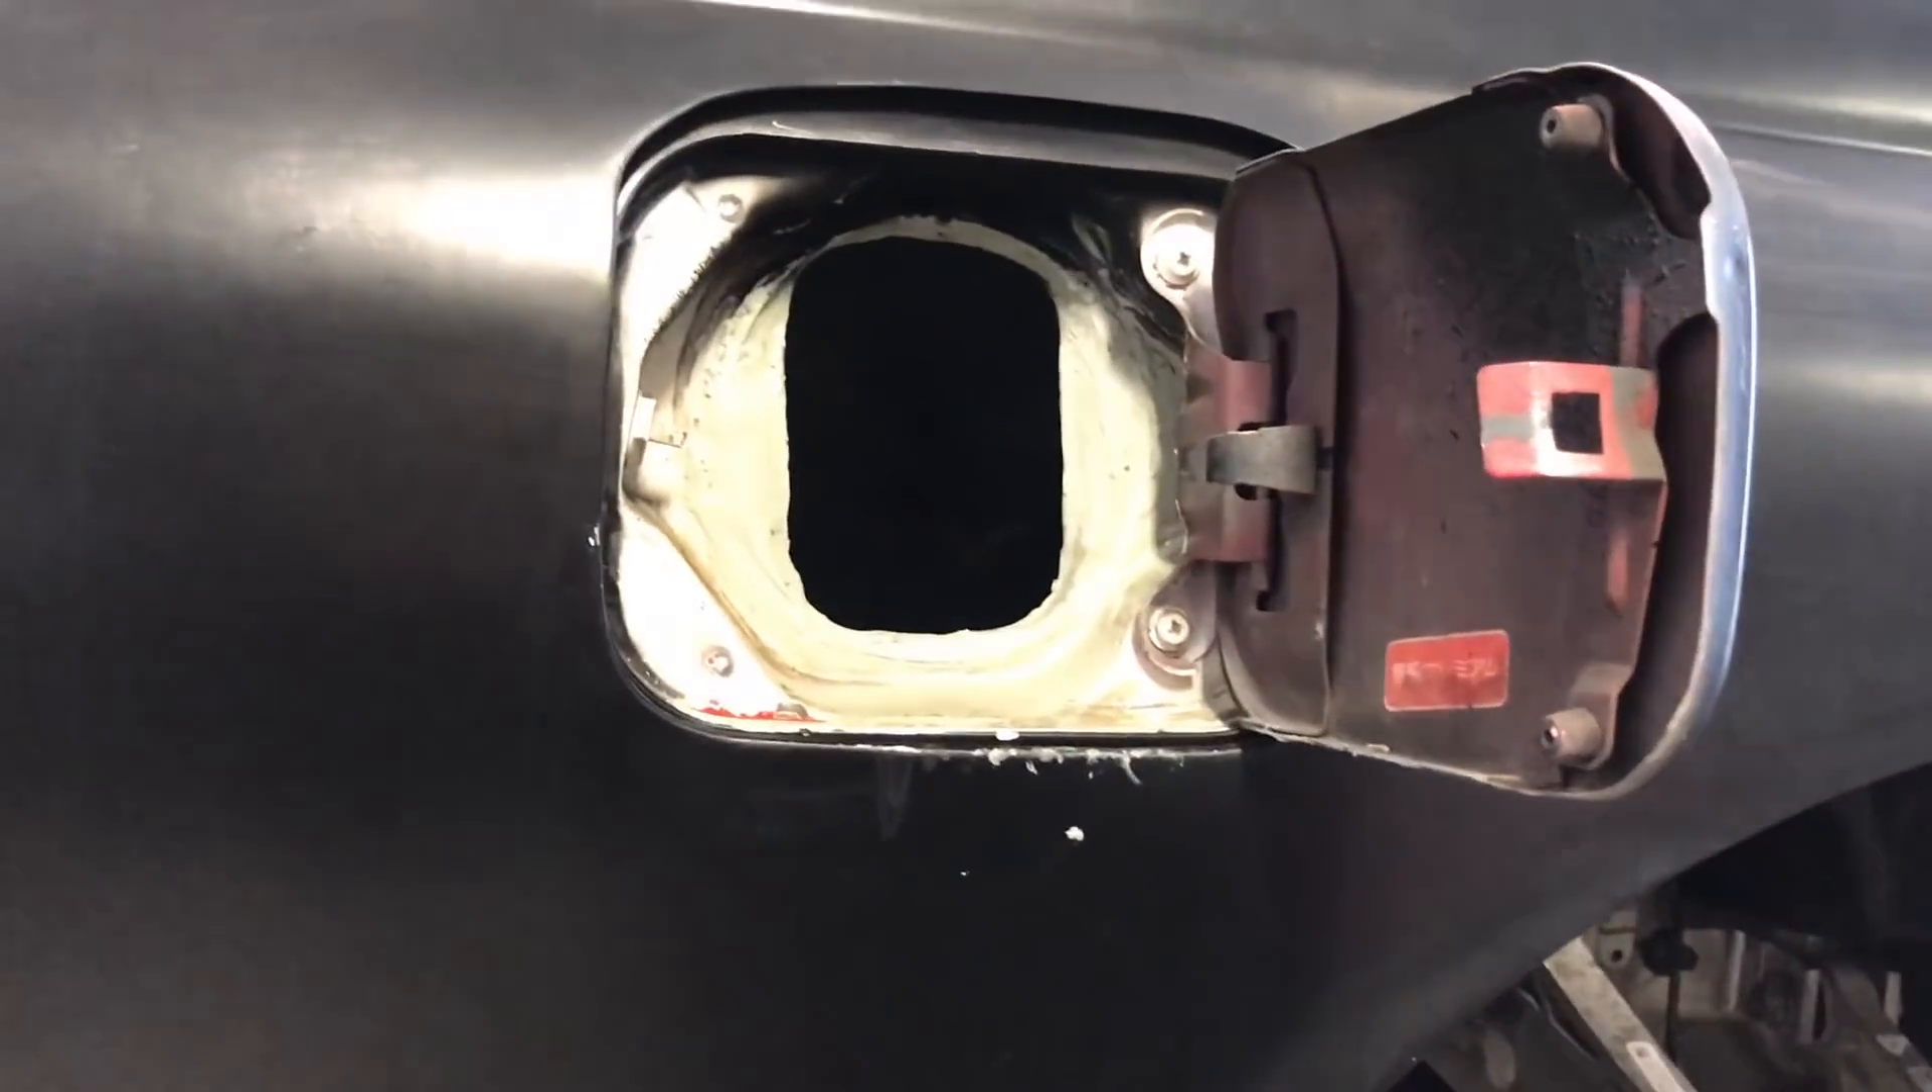The plate is in and I've seam sealed around it.